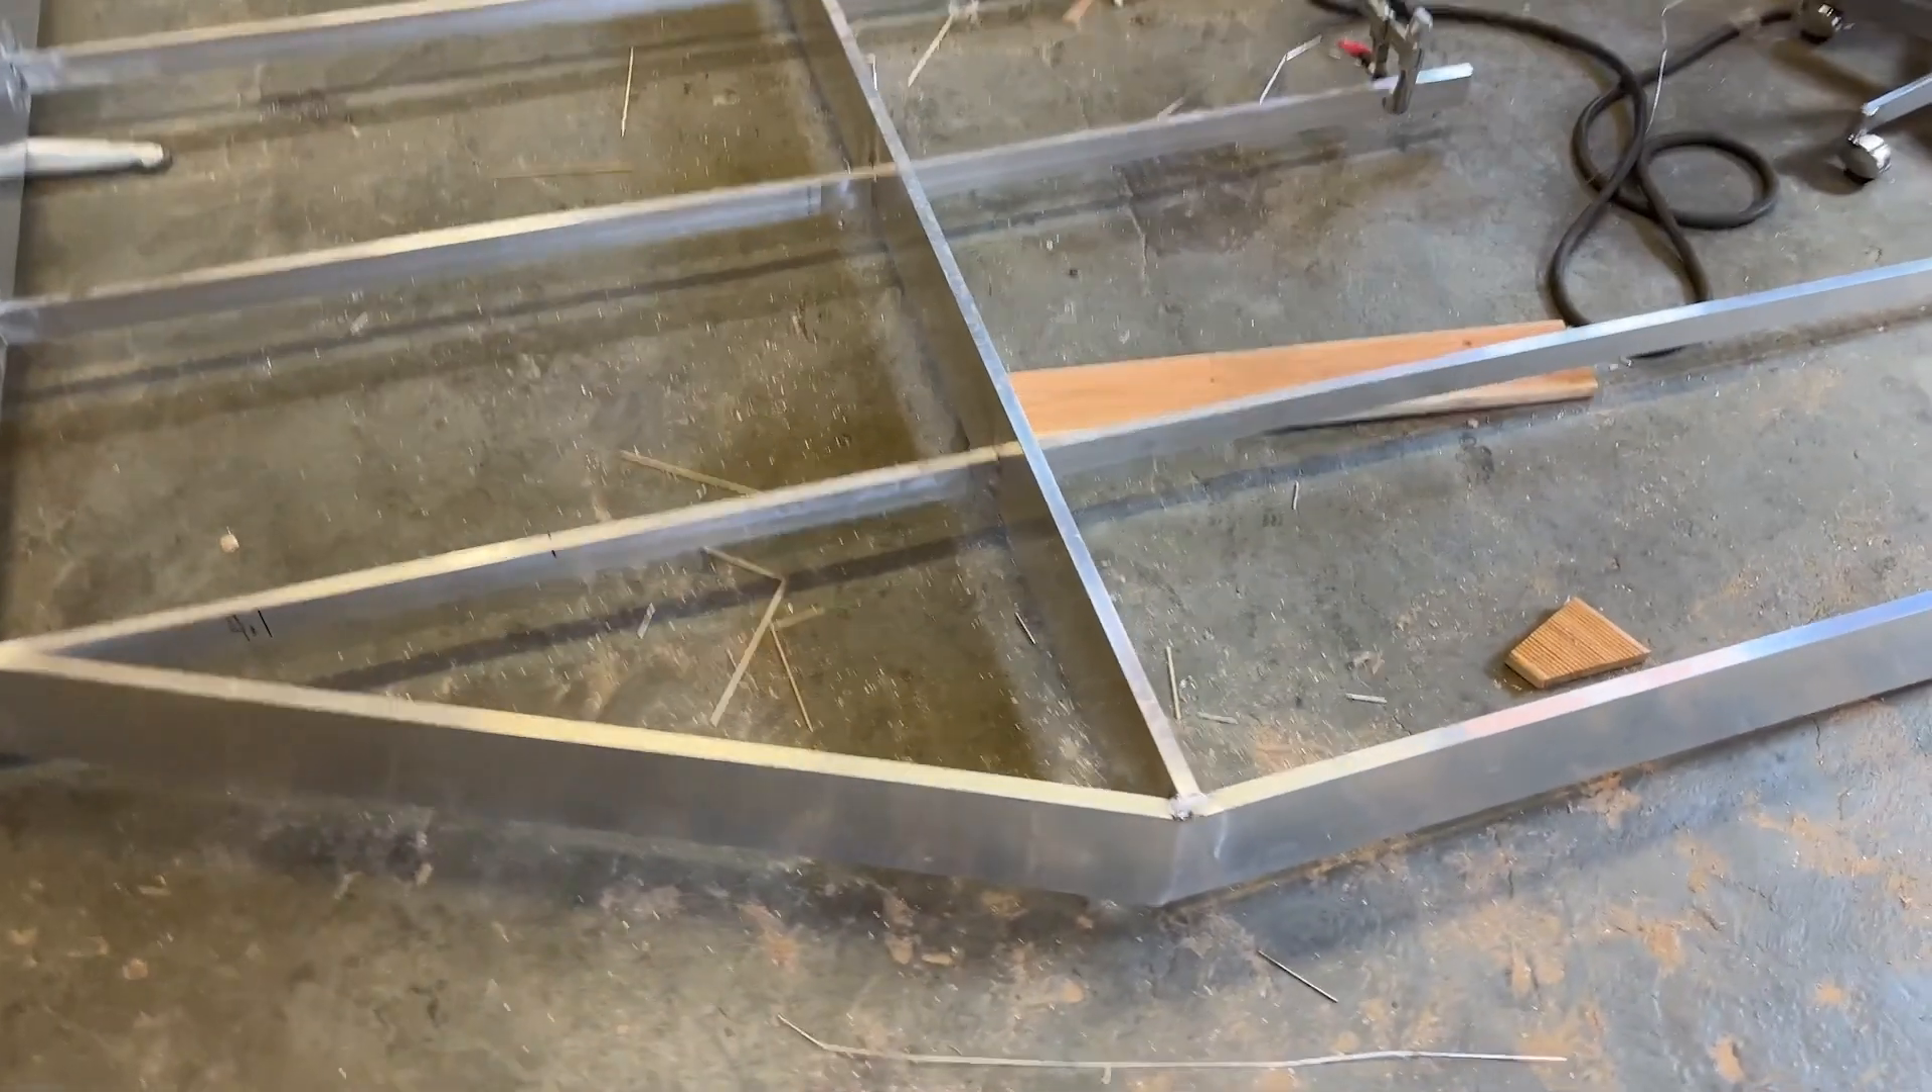Die plattform ist eigentlich soweit fertig ist alles geschweißt jetzt müssen nur noch die bretter drauf.